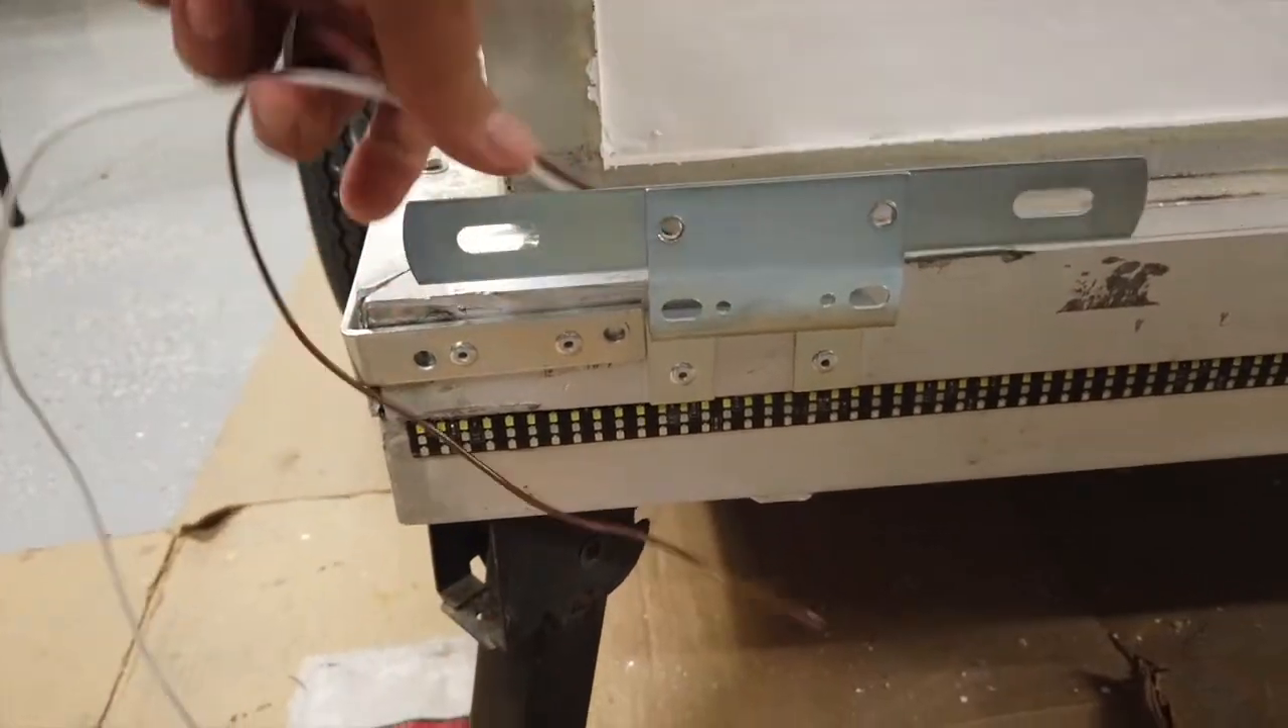I've got the license plate holder installed and the wires to the light because it's state law, they had to be lit up.